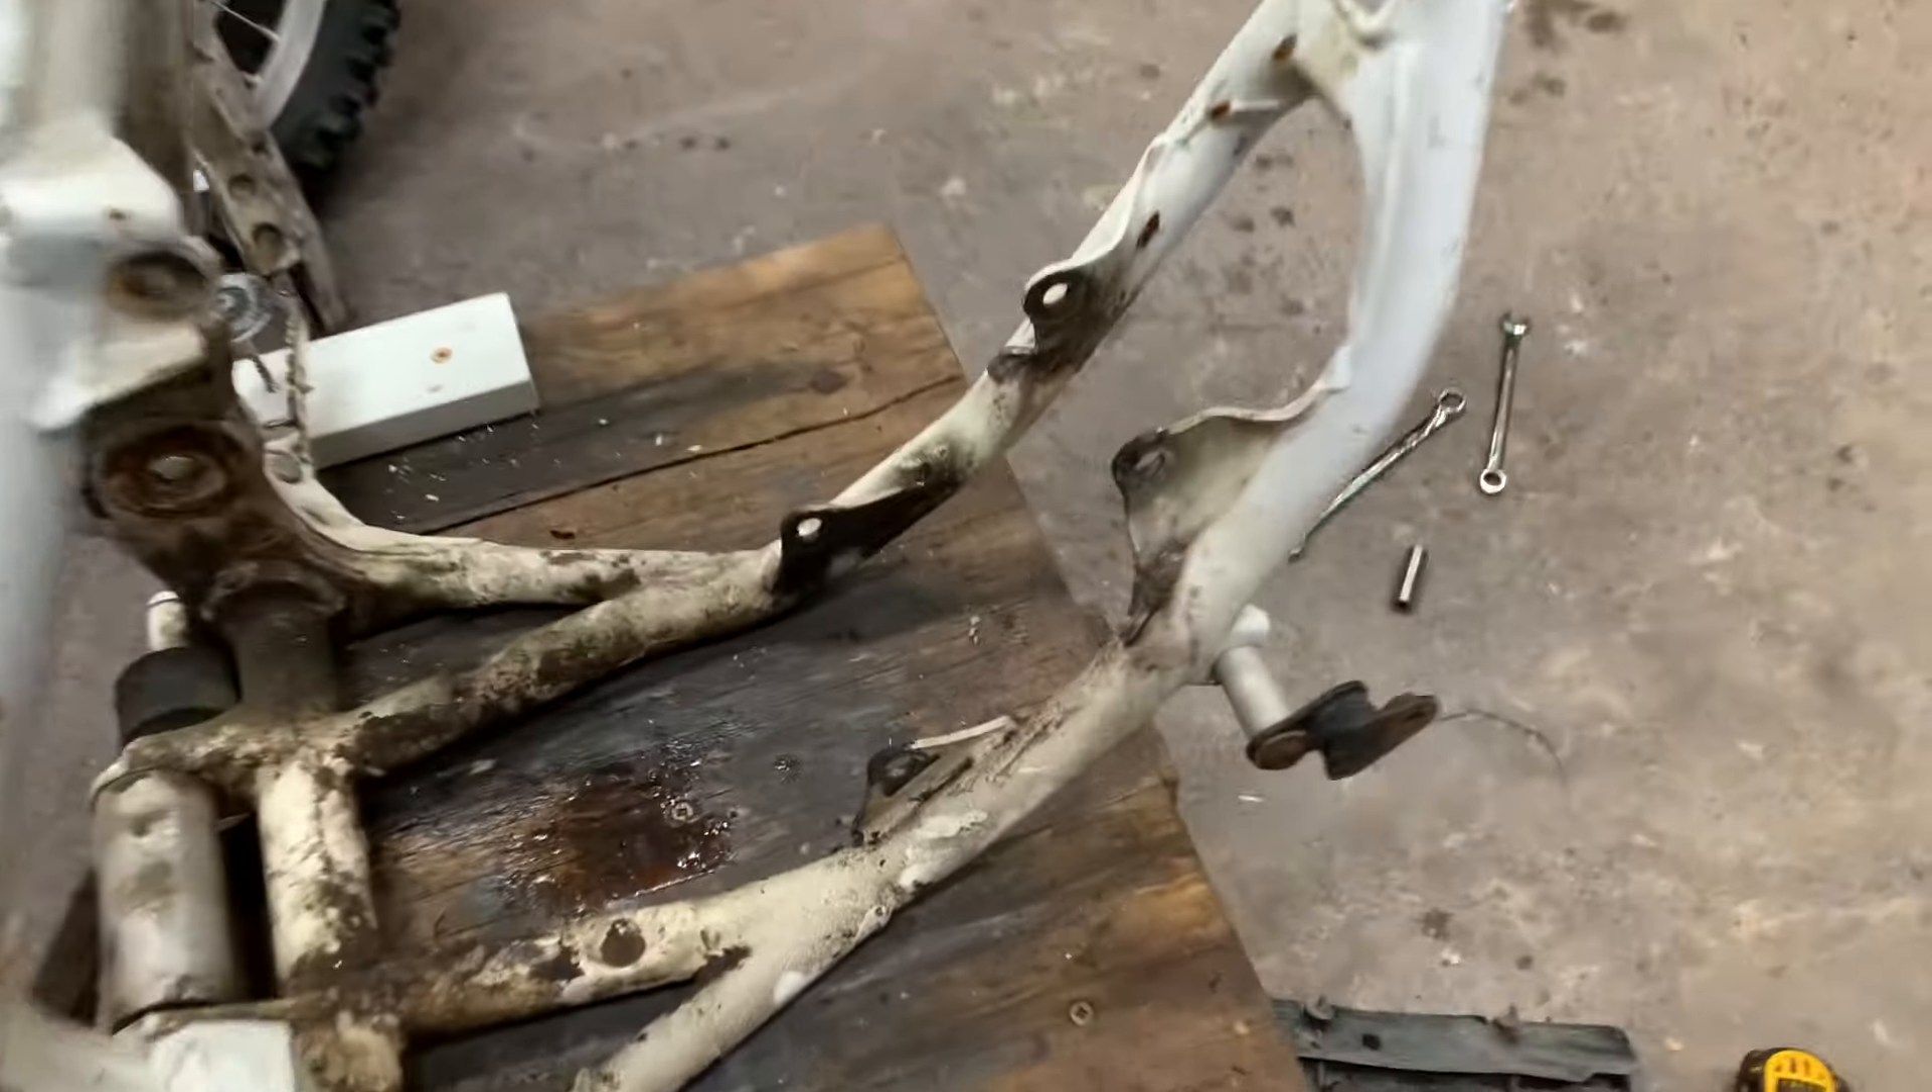Got it stripped all the way to the frame uh there's only a couple little things to take off.